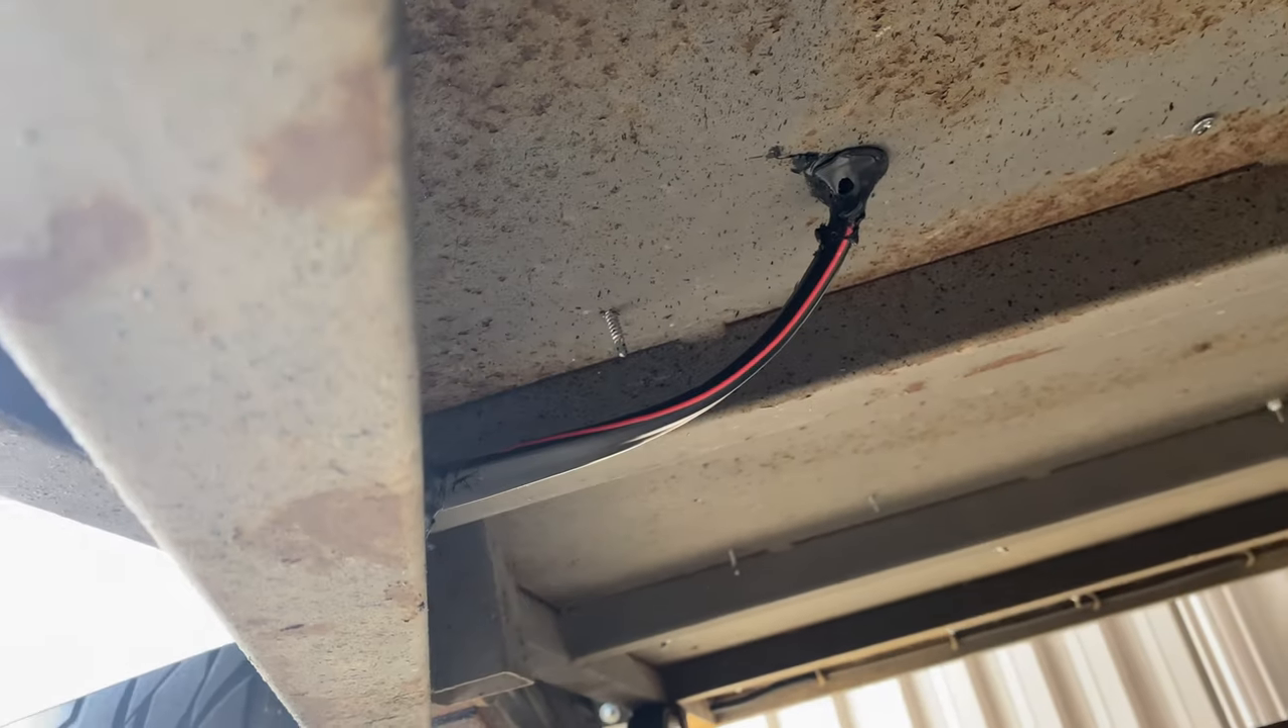Now underneath here i'll just show you guys under the drawer bar here so i've run the wiring down under there.